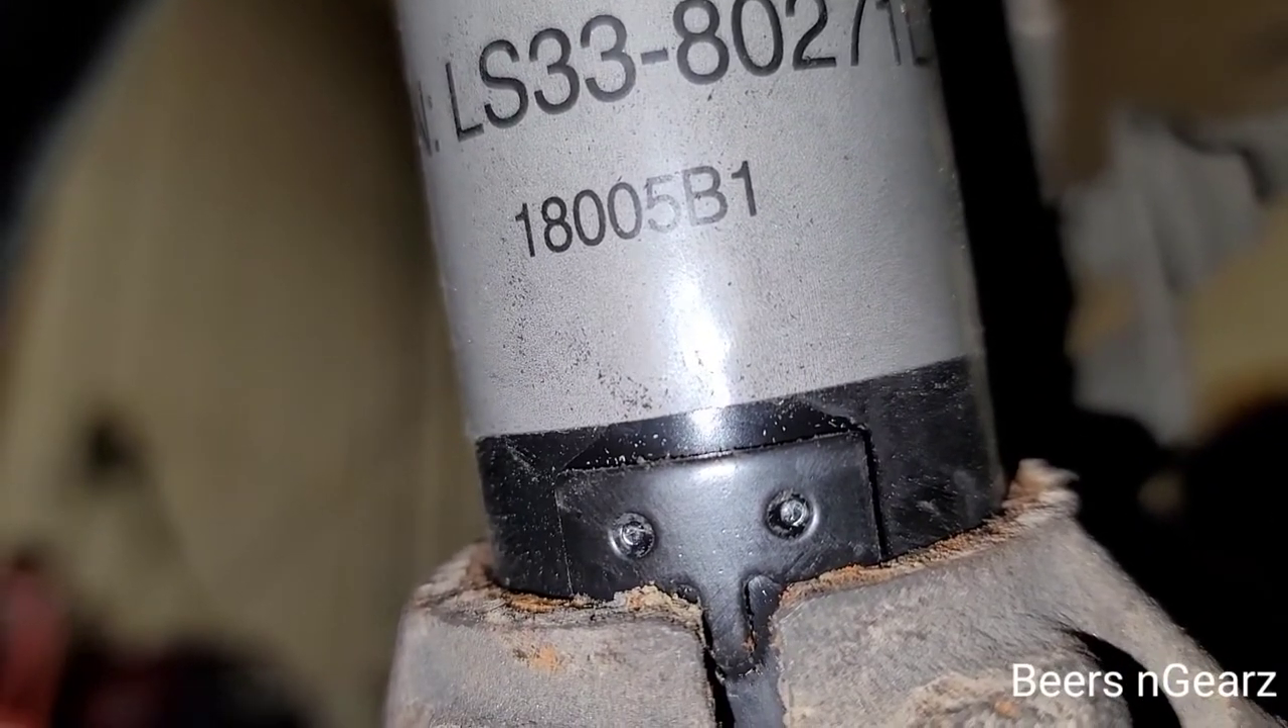We've got the tab between the pinch bolt.